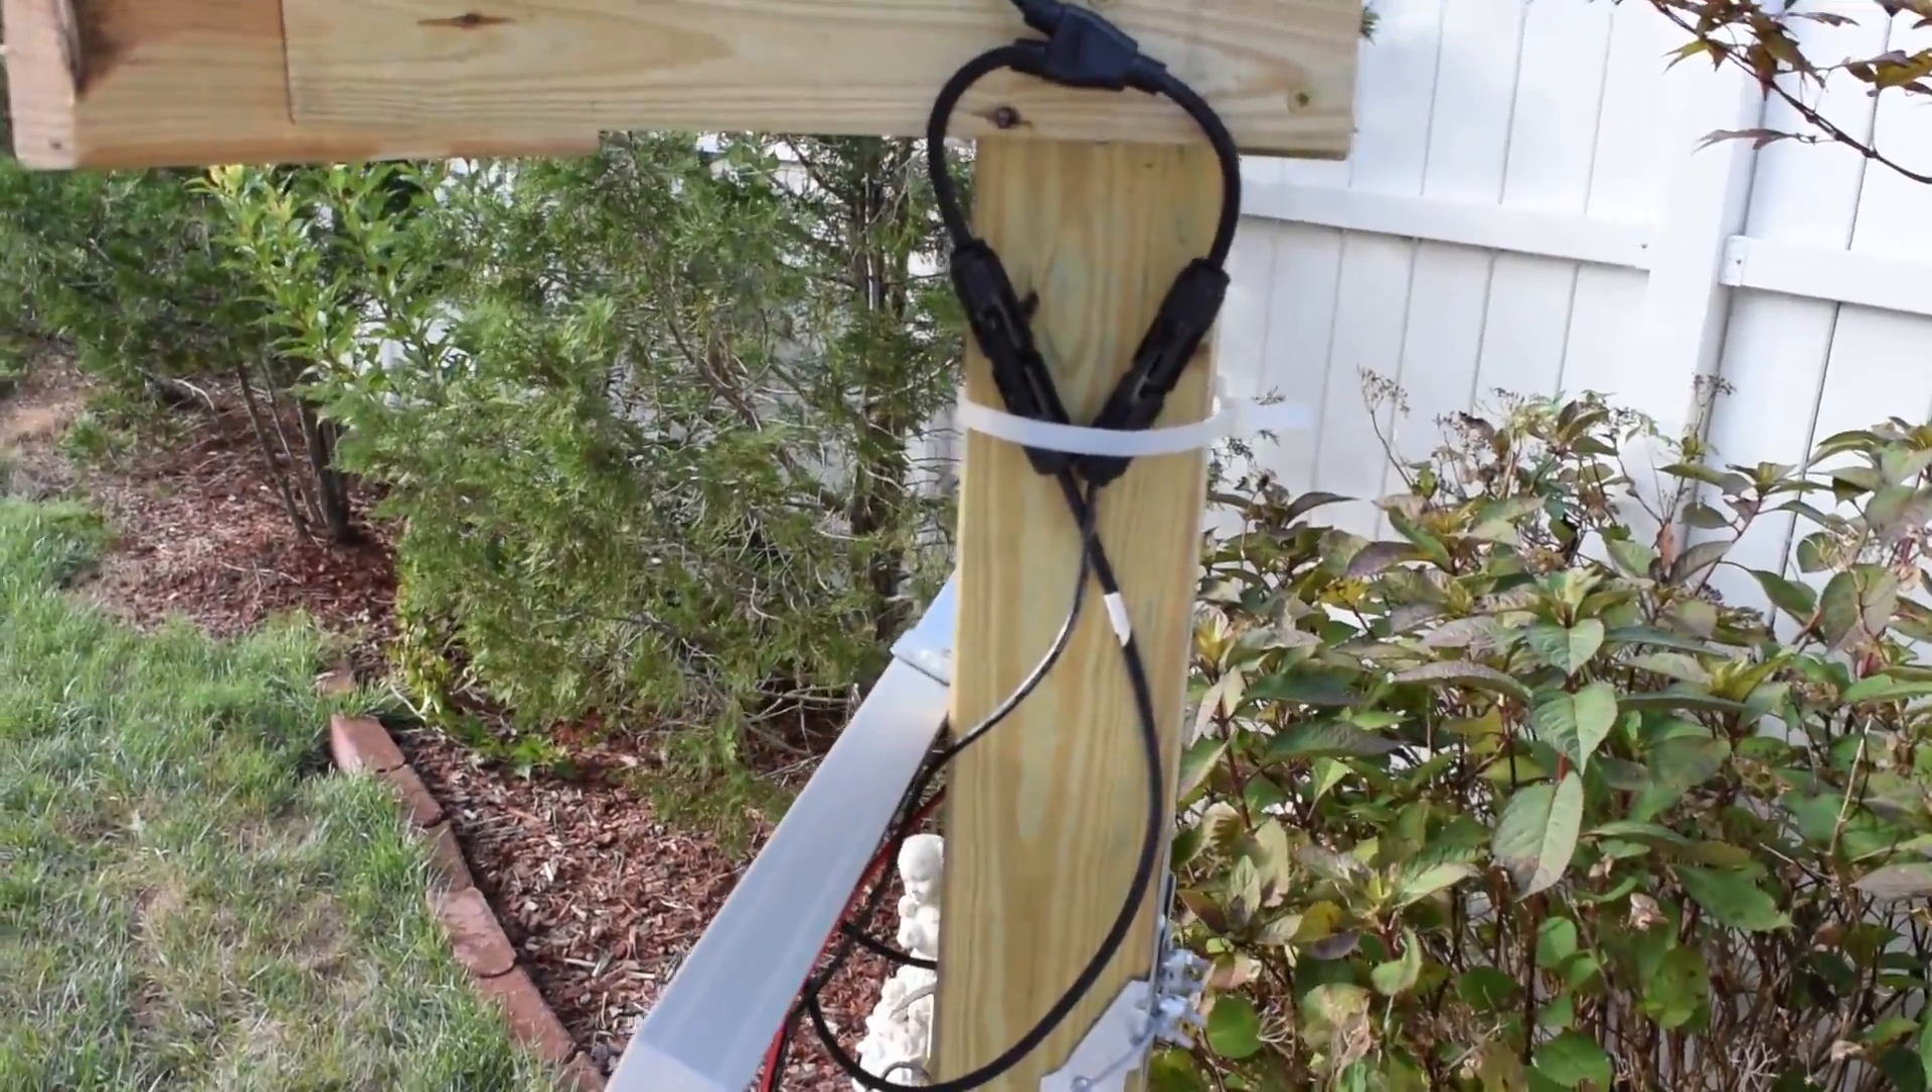Now, I secured the wires using some zip ties right here. Now, in the end, I did not have to secure the top panel with wires like I did with the one down here.